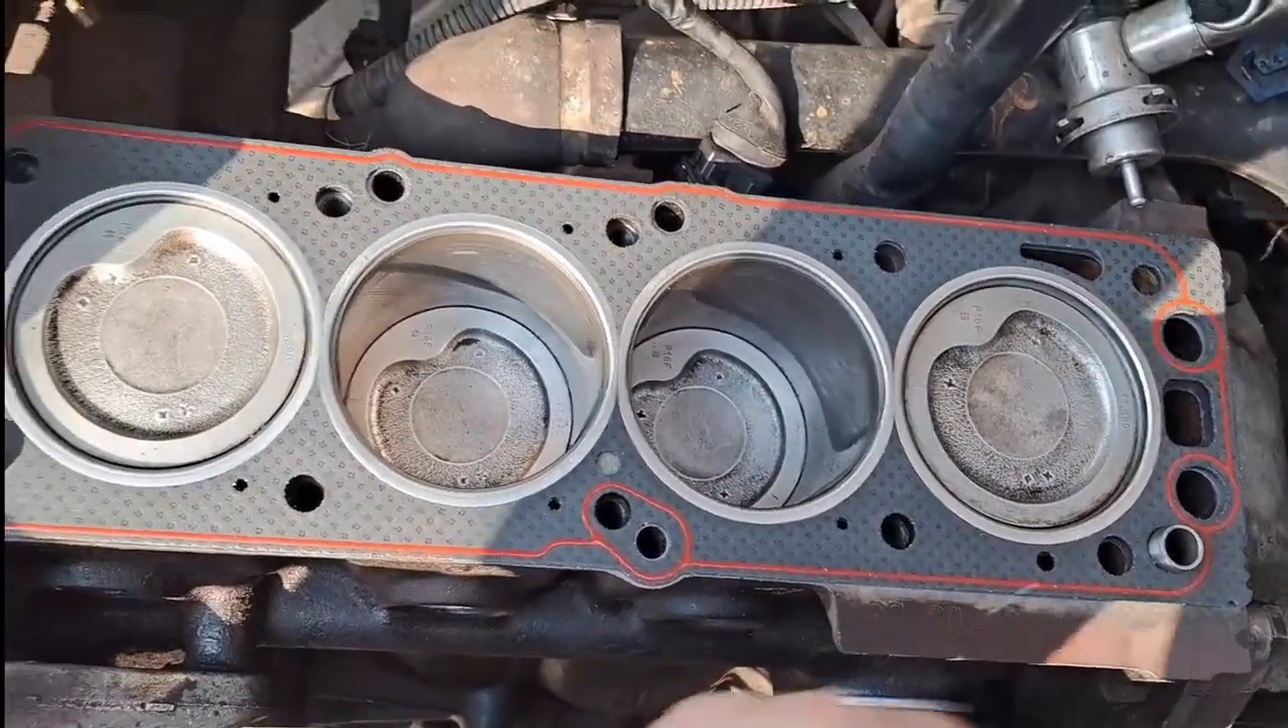New gasket is on.